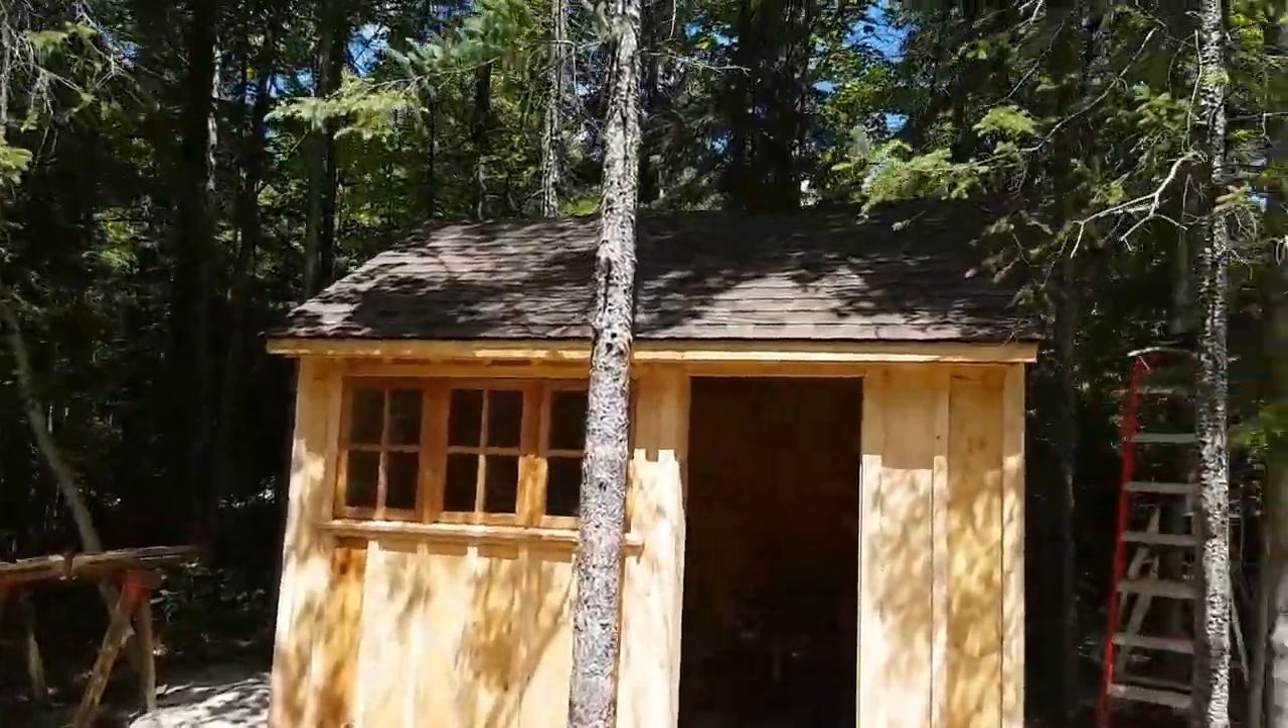So all the woods up. All the trims up. The windows in.